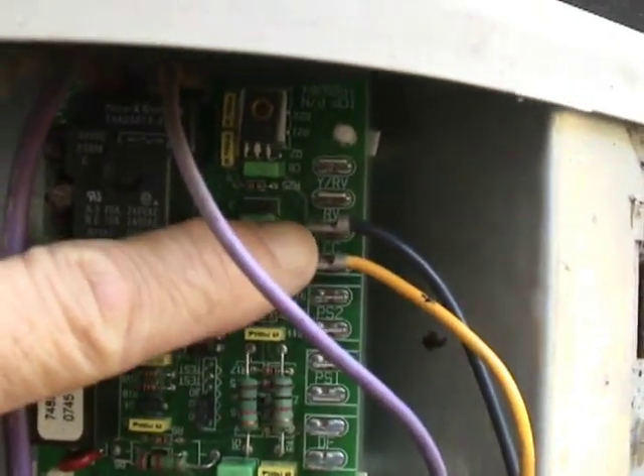We've got our two contactor wires put in the terminals.